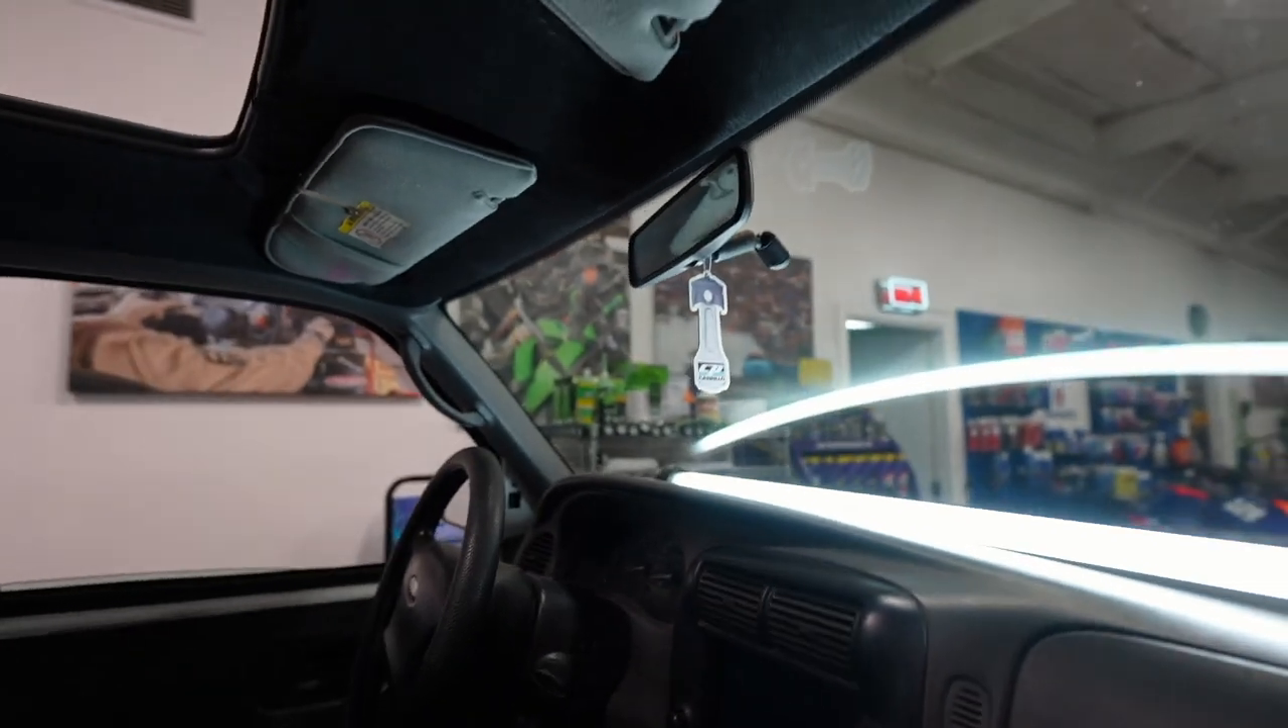All right, so we got the headliner in And it looks sick.